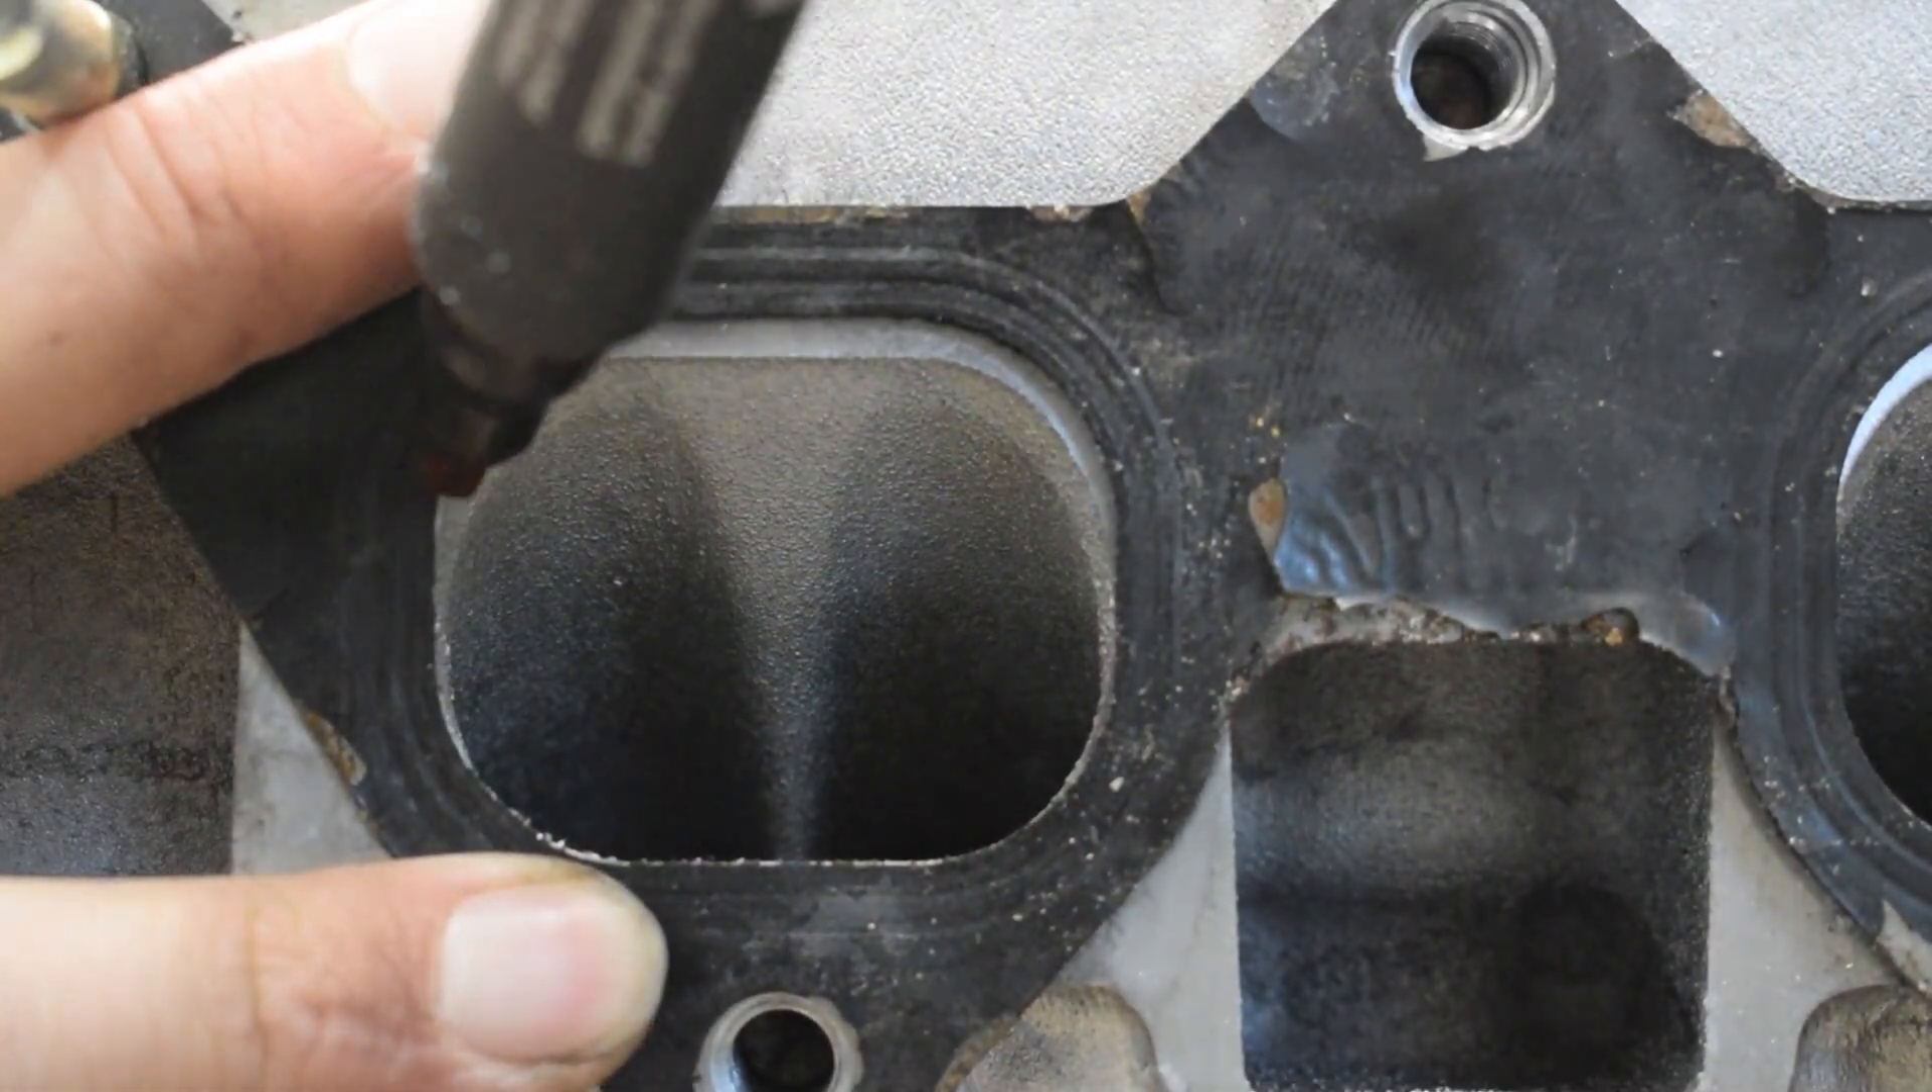As I said, there will be no extreme porting here, but I will definitely be gasket matching, because as you can see here, there's pretty massive mismatch between the intake gasket and the port.